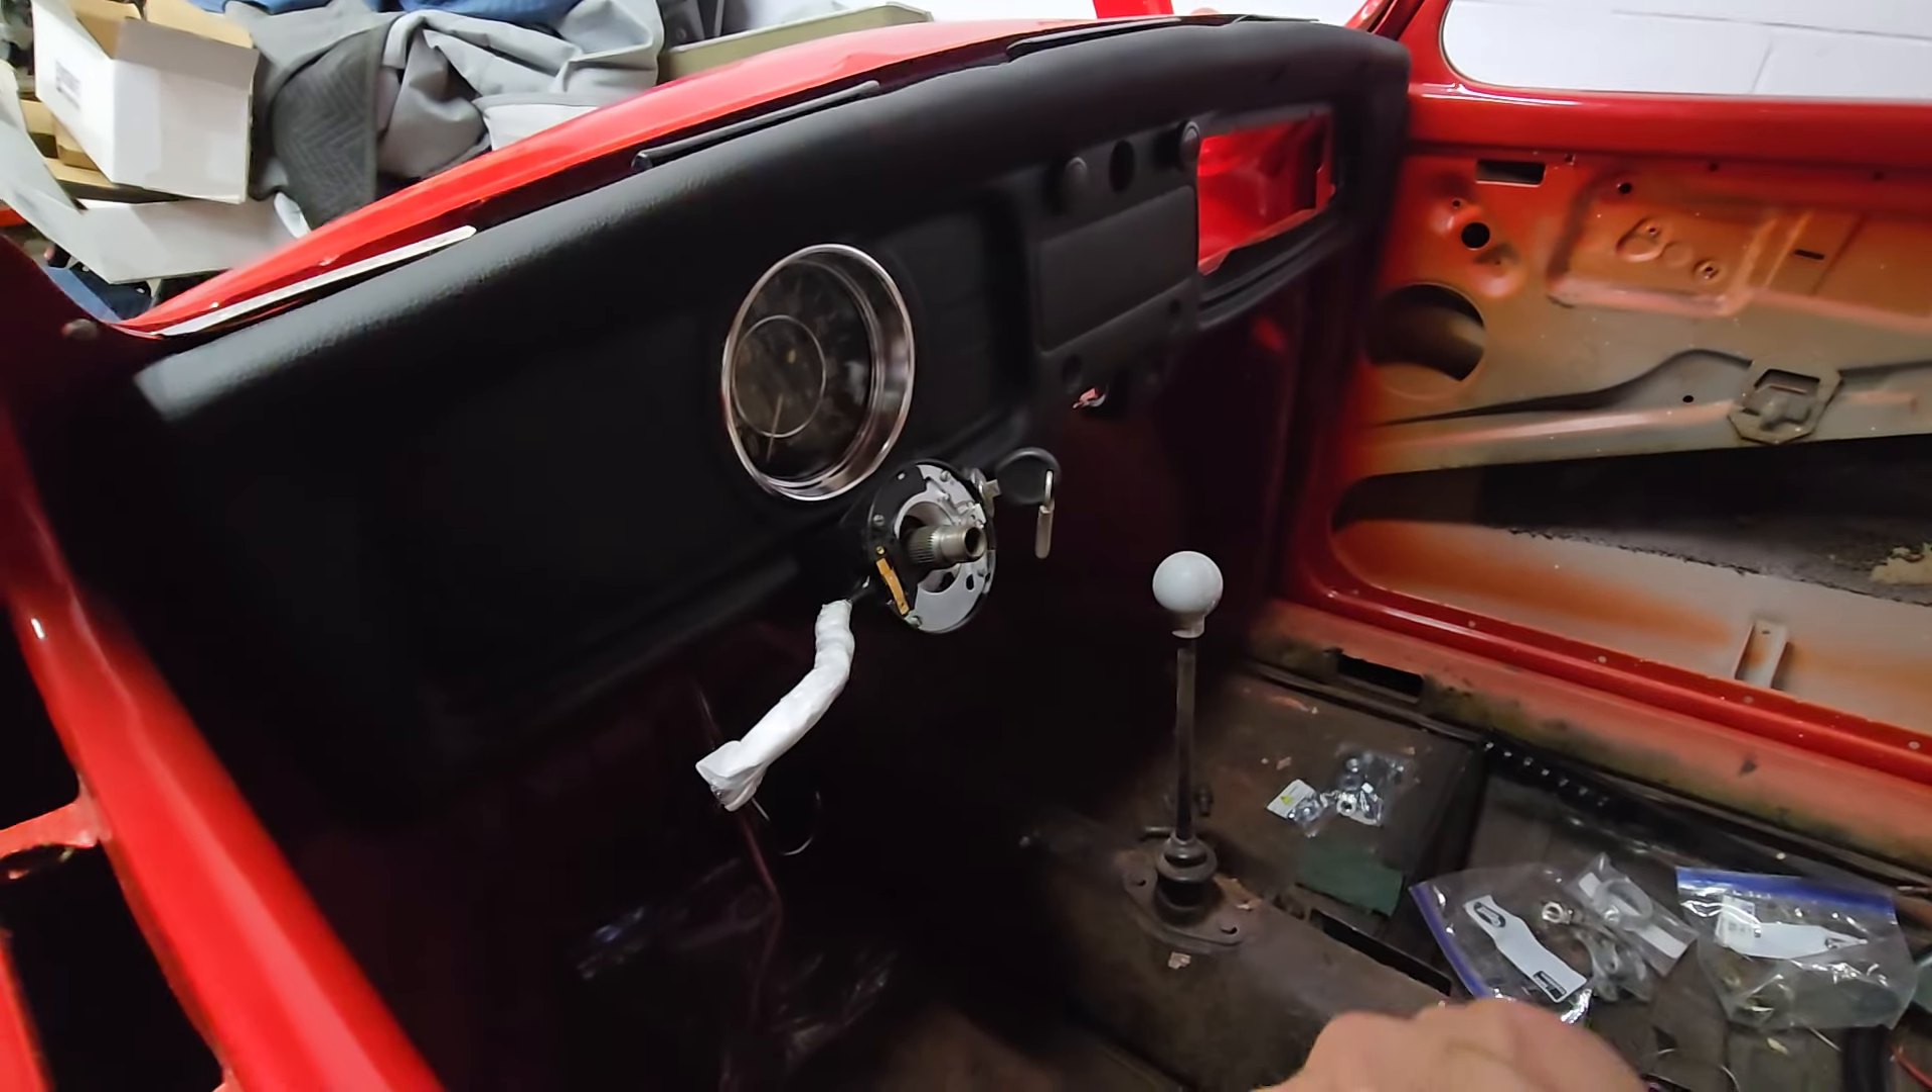And other only small thing I did is I went ahead and started kind of assembling the steering column here.